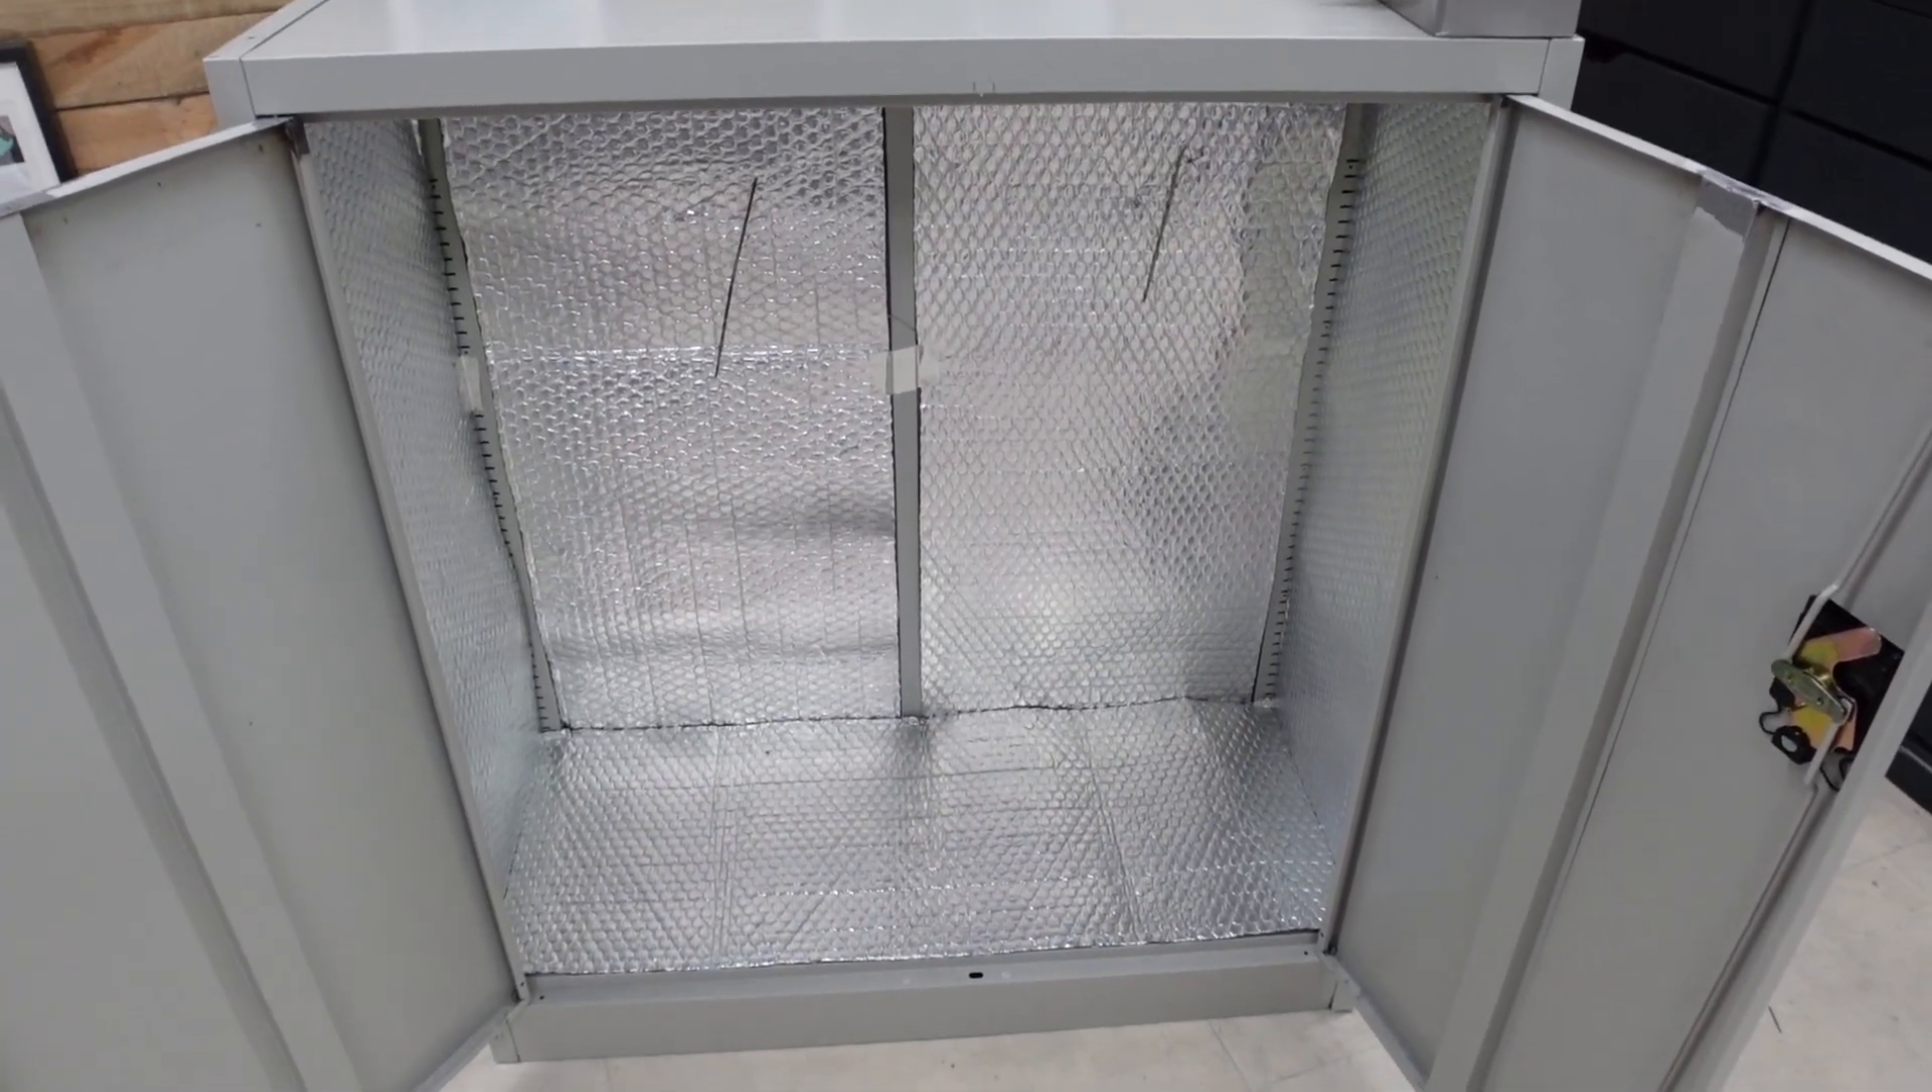On the inside i have started to put in the foil um insulation so this is the first layer that i'm doing in between the braces of the panels of the cupboard.